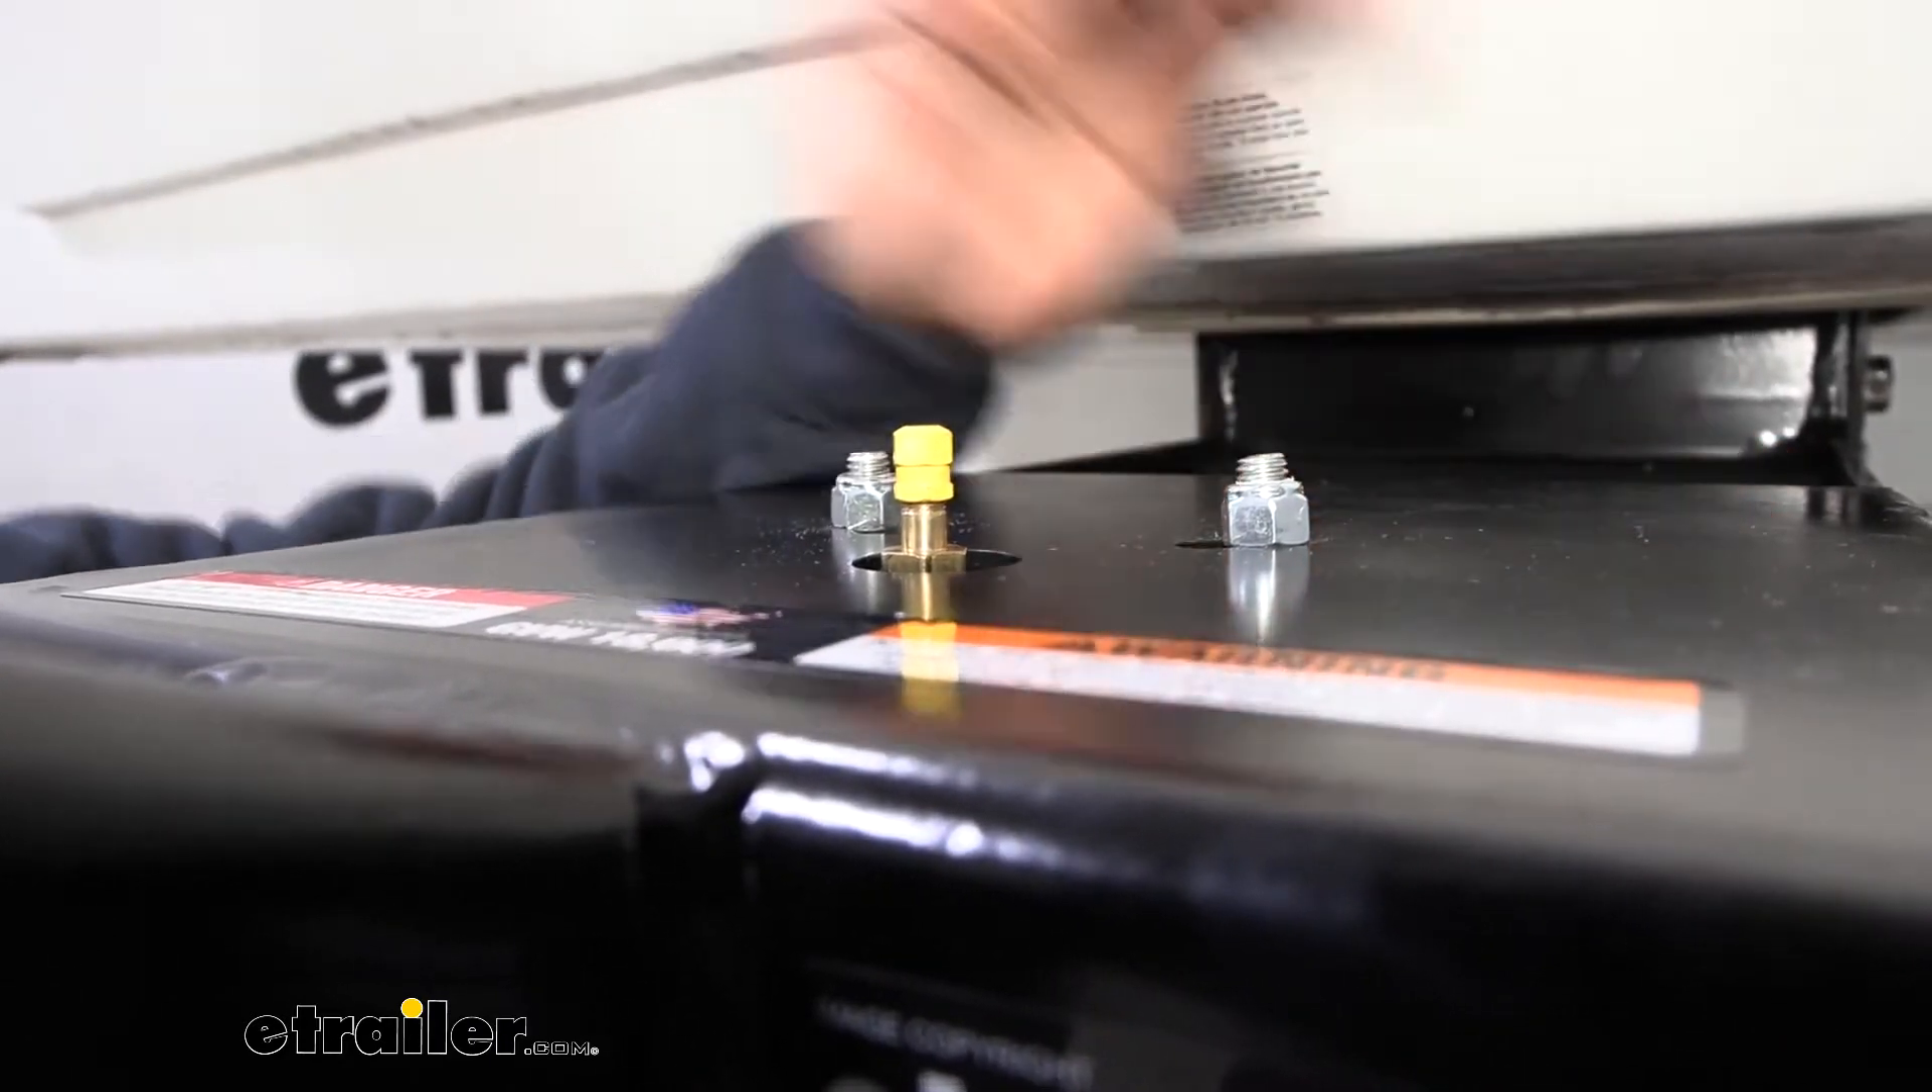So here is what our replacement tank valve looks like installed.